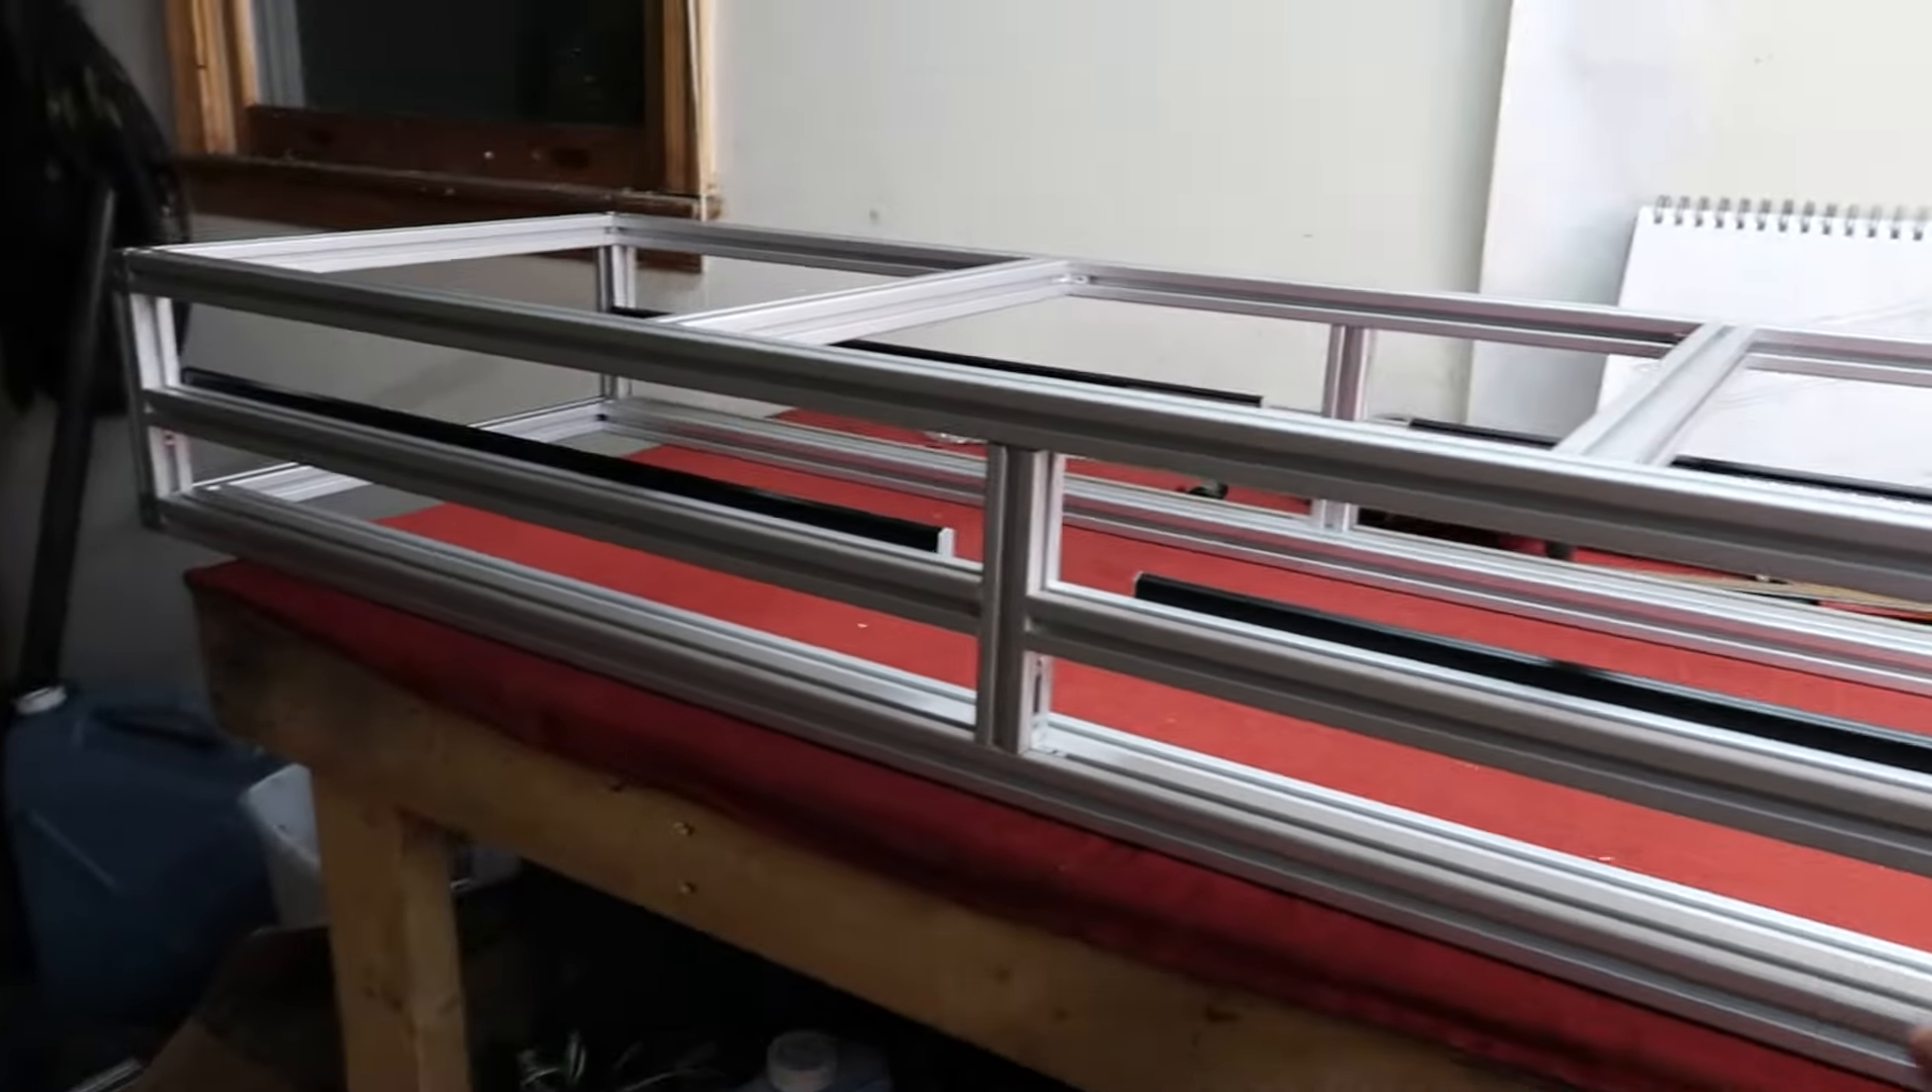Here's the main module all assembled.